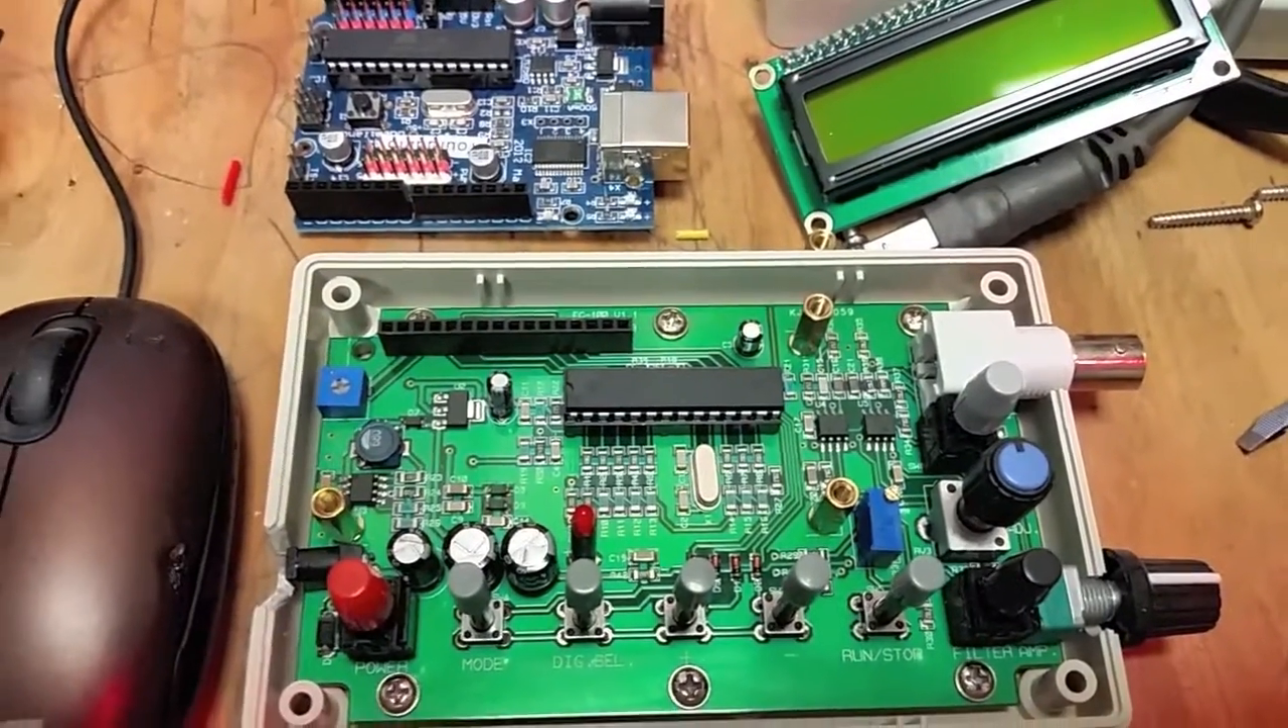So here I've removed the screen.